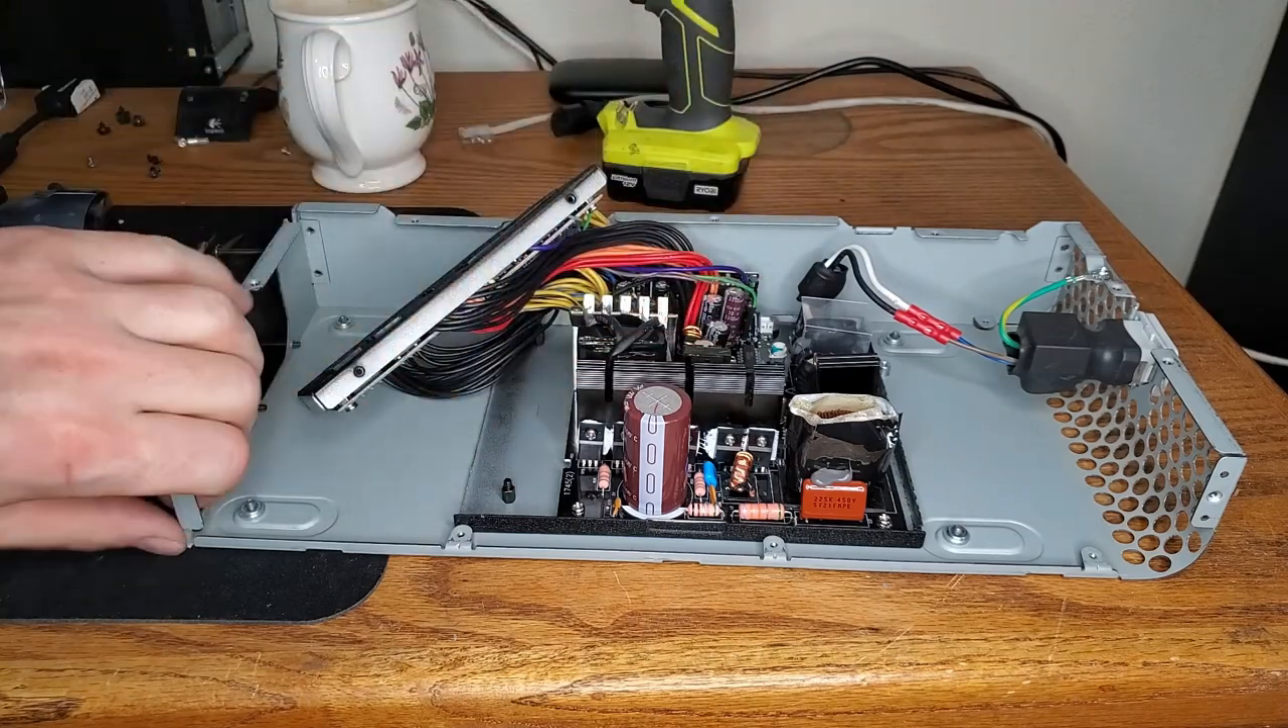All right the power supply guts are mounted into the case.